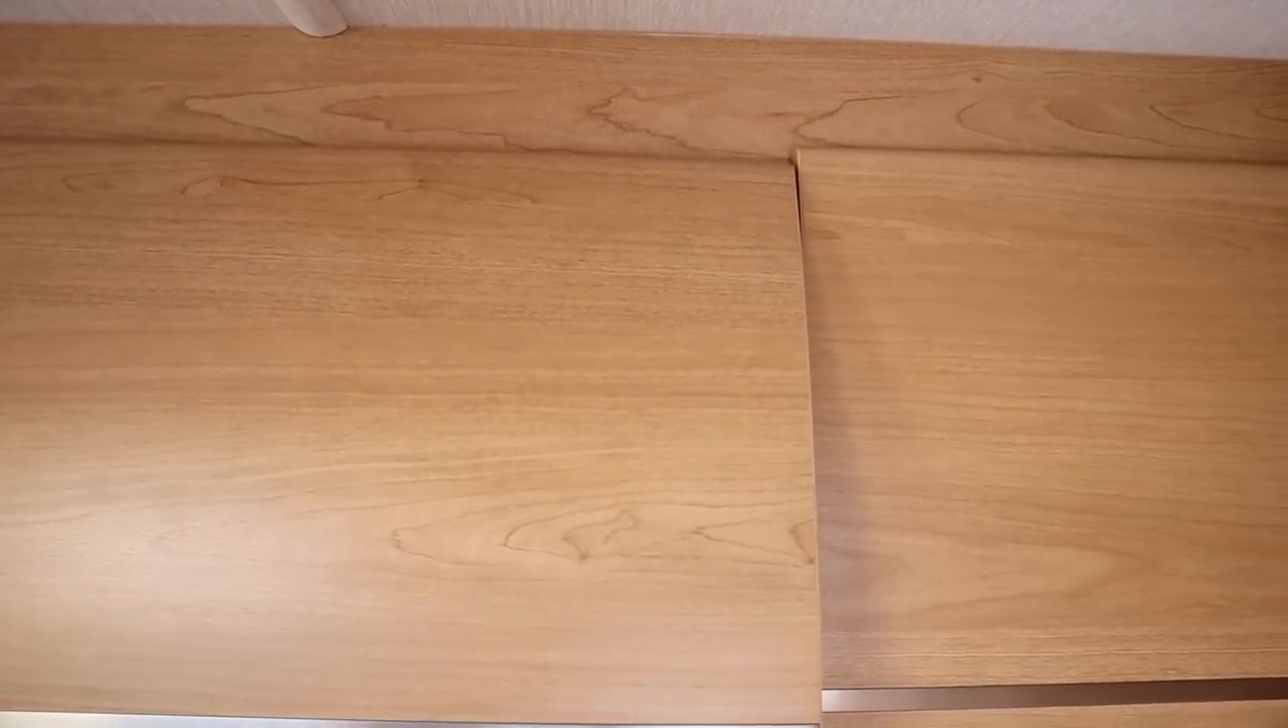I've noticed that one of these cupboards here is either damaged or just needs adjusting but if you can see they don't line up there and when i open the cupboard door it just drops down.